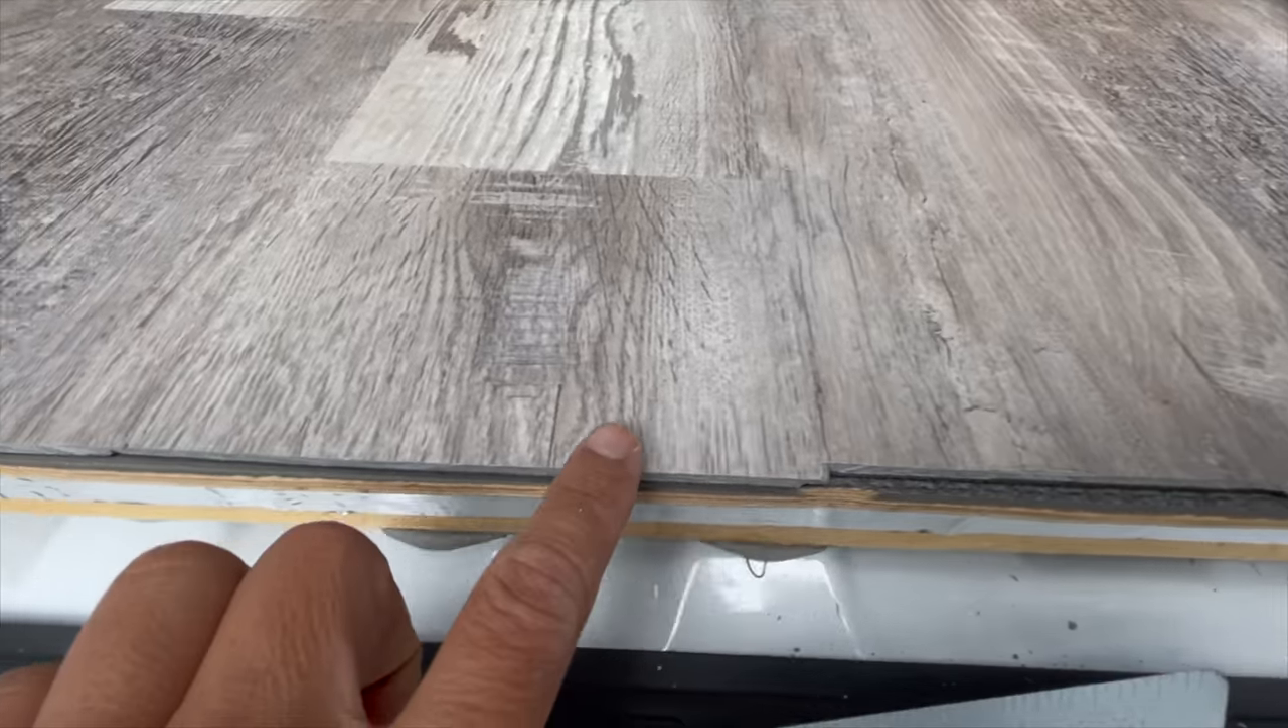All right well the floor is pretty much all done except for the trim right here I'll put a little trim piece here that'll make a nice transition and make it look much better than that.